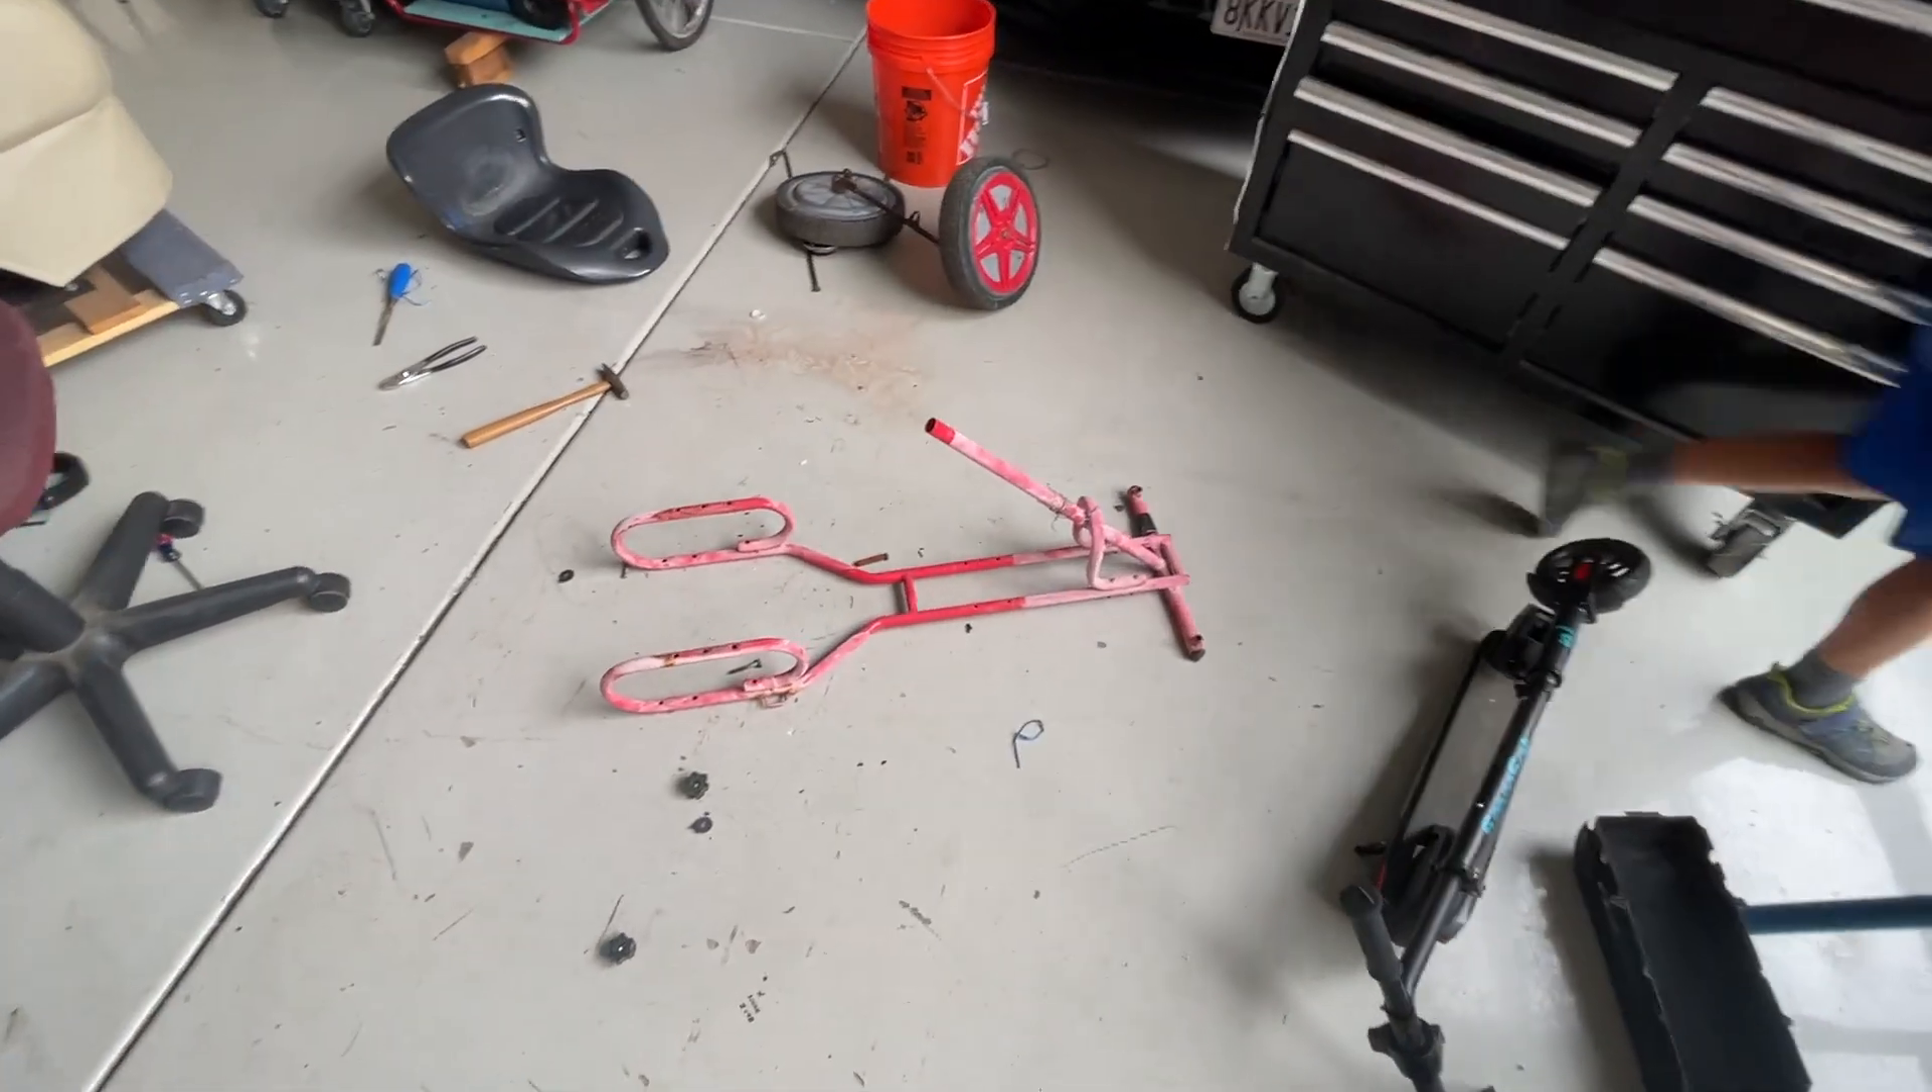We got this thing totally stripped down to a bare frame.